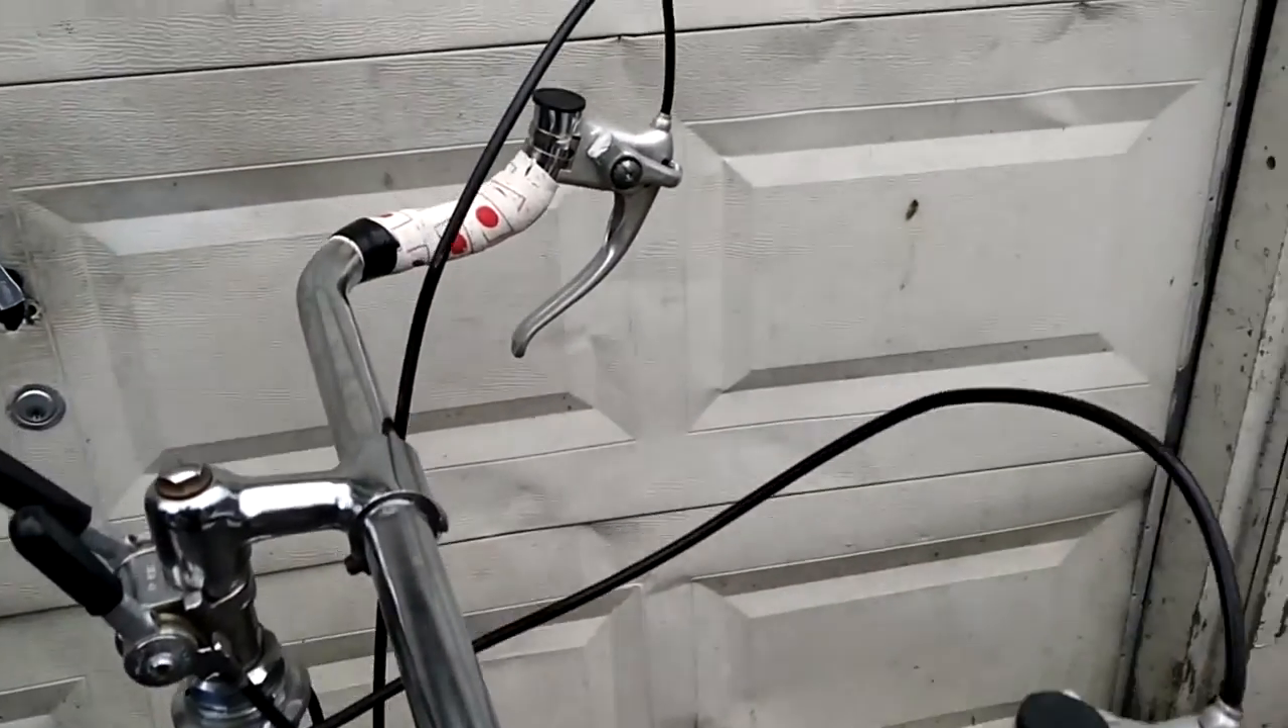And this is the end result after you finish installing the handlebar tape. This is the way it should look.